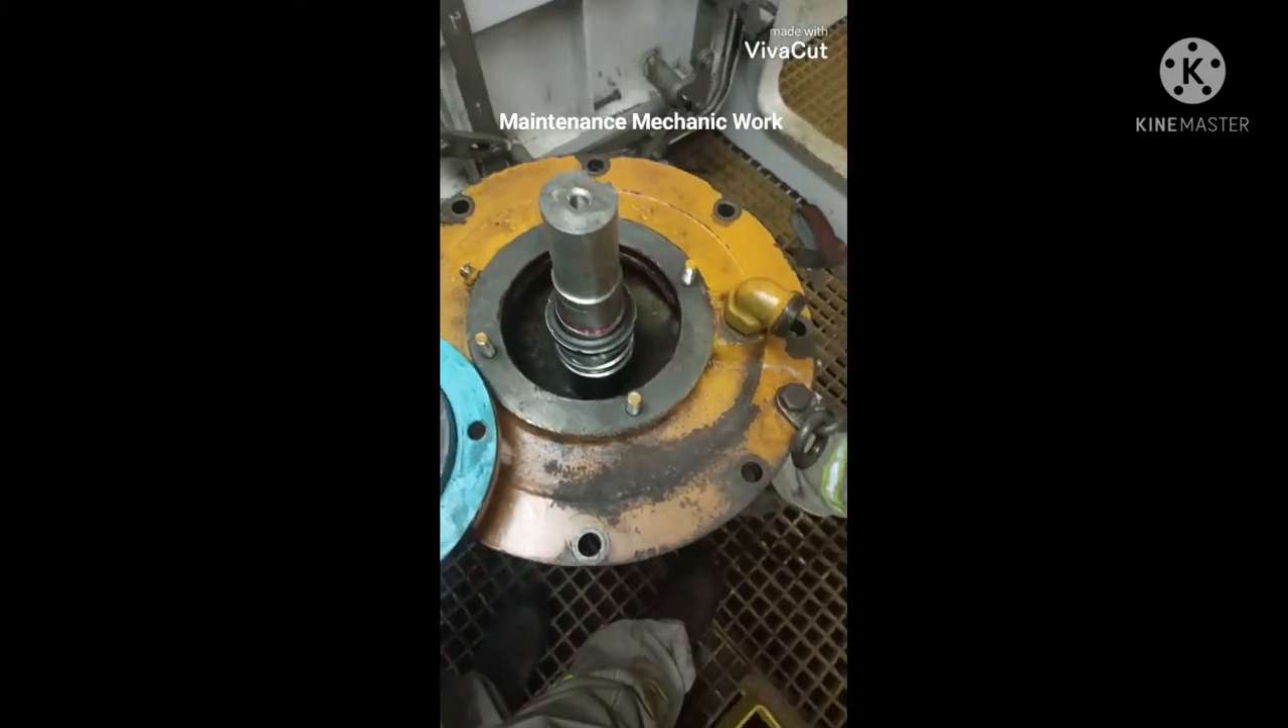सबसे पहले हाउजिंग में हमने shaft को fix कर लिया।